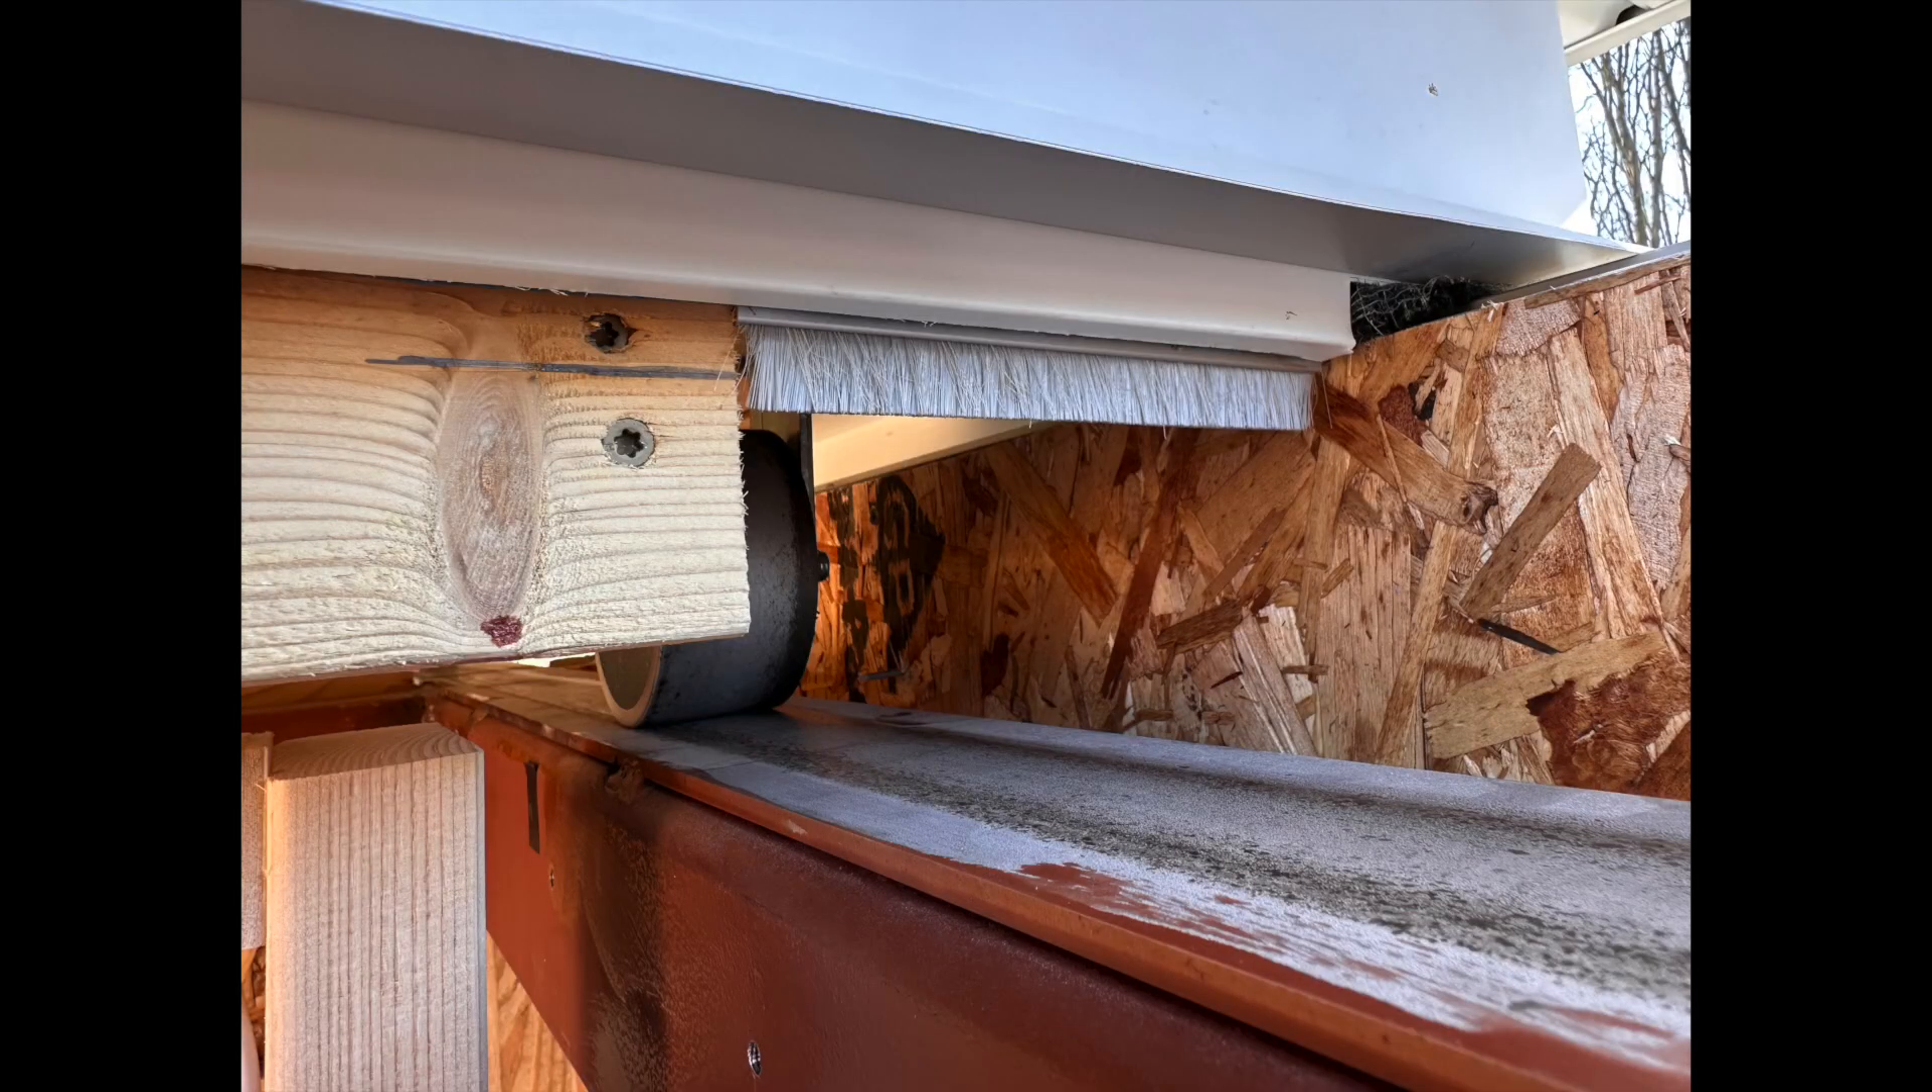Gaskets were also installed at the end of the roof where the track and the wheels were so that when the roof was closed it would seal up that portion as well.